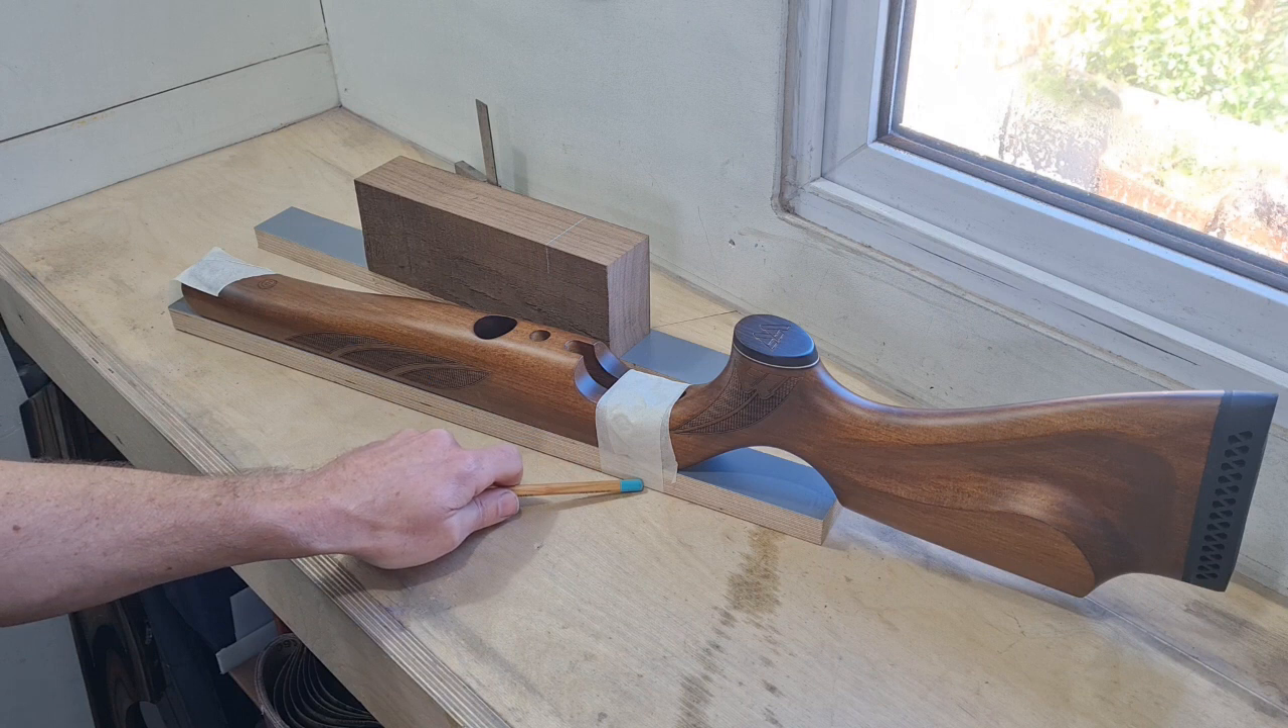So I've just got a bit of tape under the end here and a bit of tape under the back section here.